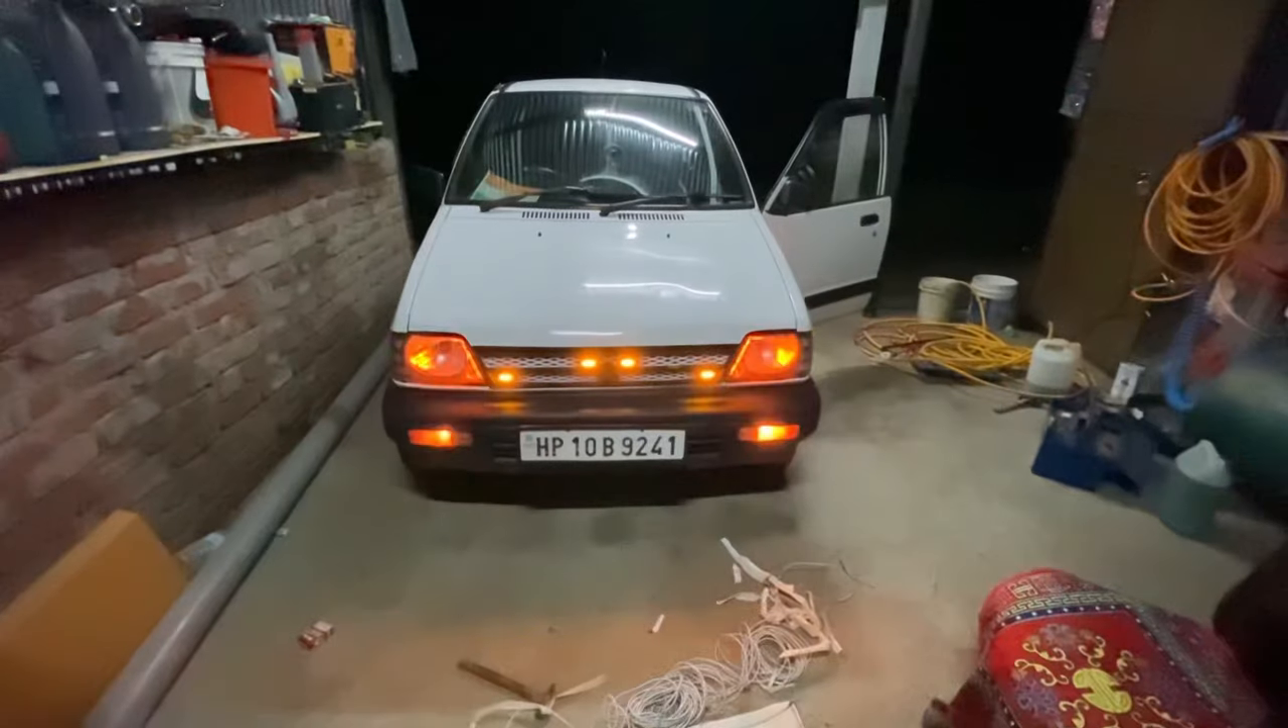तो गाइज लाइट लग चुकी हमारी।